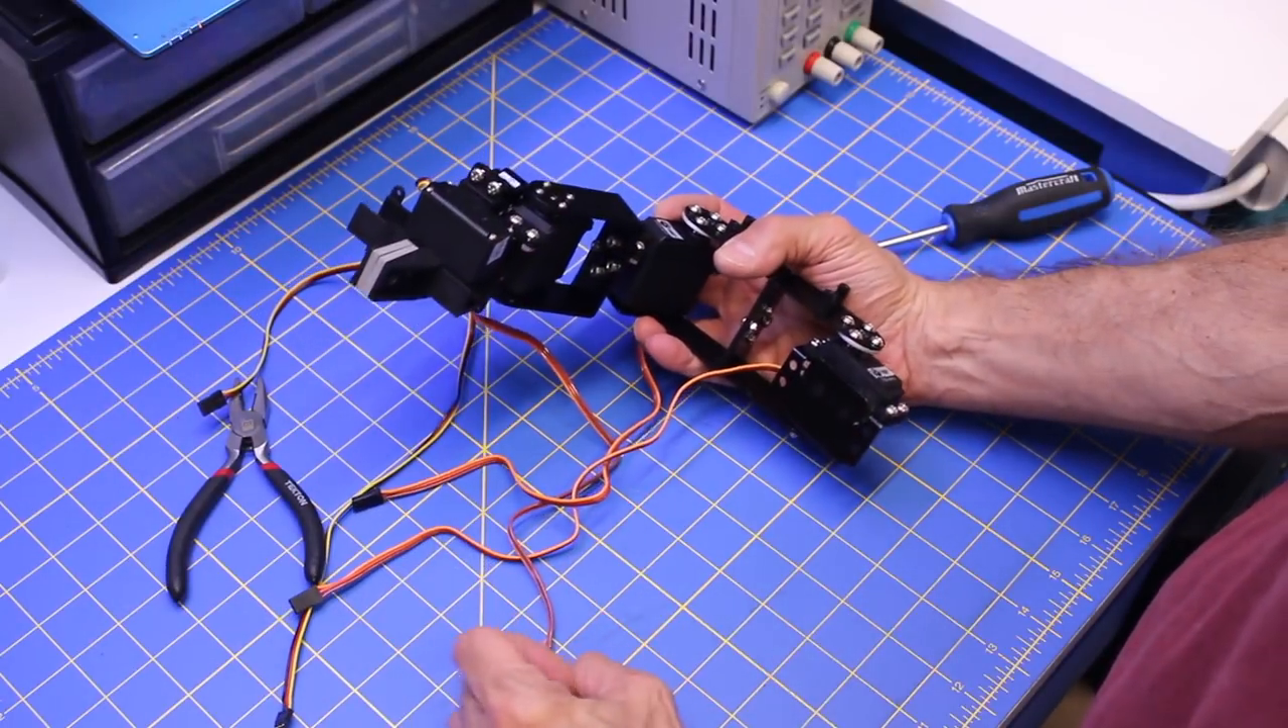We have got an assembled five degree of freedom robot arm.